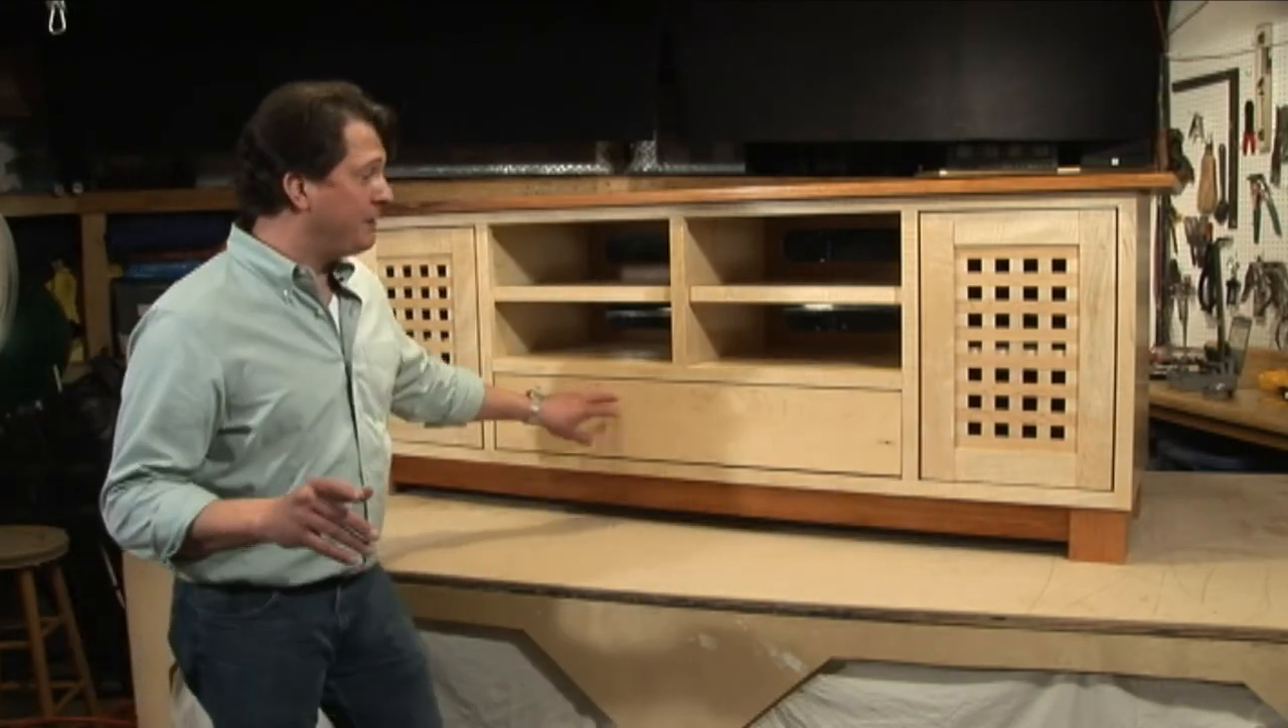Now the only thing missing of course is the handles for the doors and the drawer.